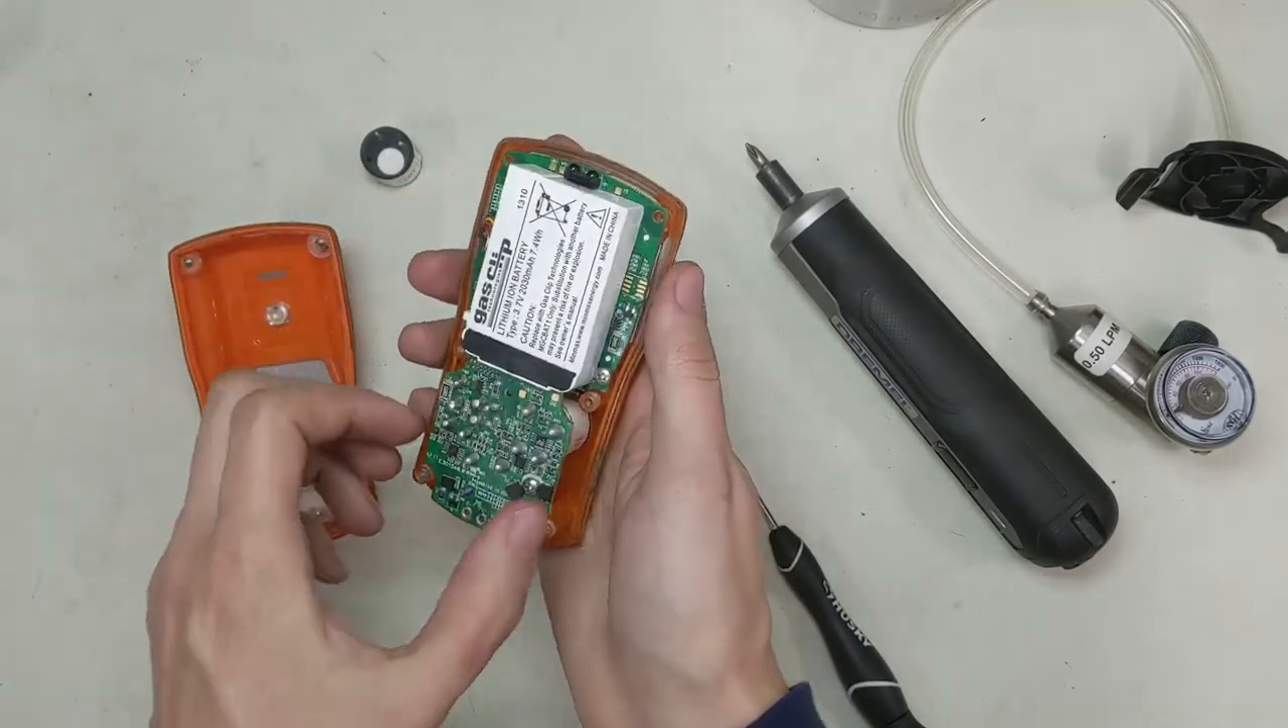Alright, so now we've got the case off to the side.